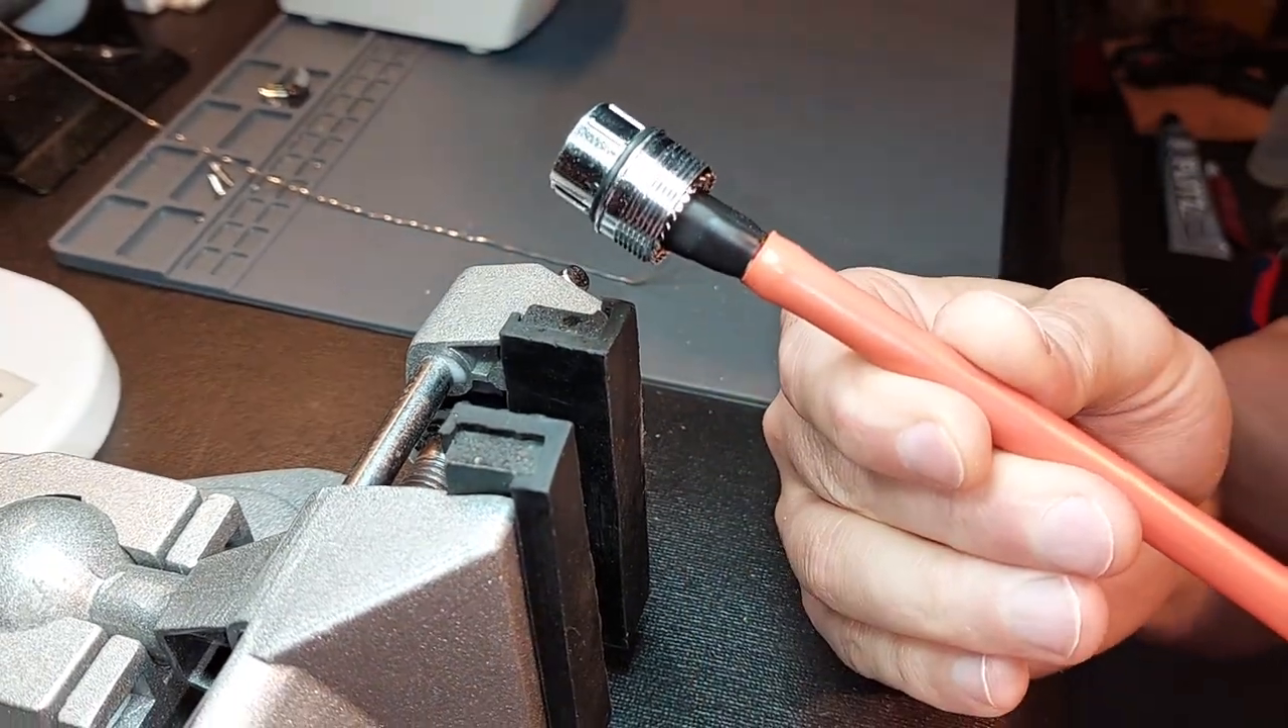You can see that seal goes all the way across the cable.